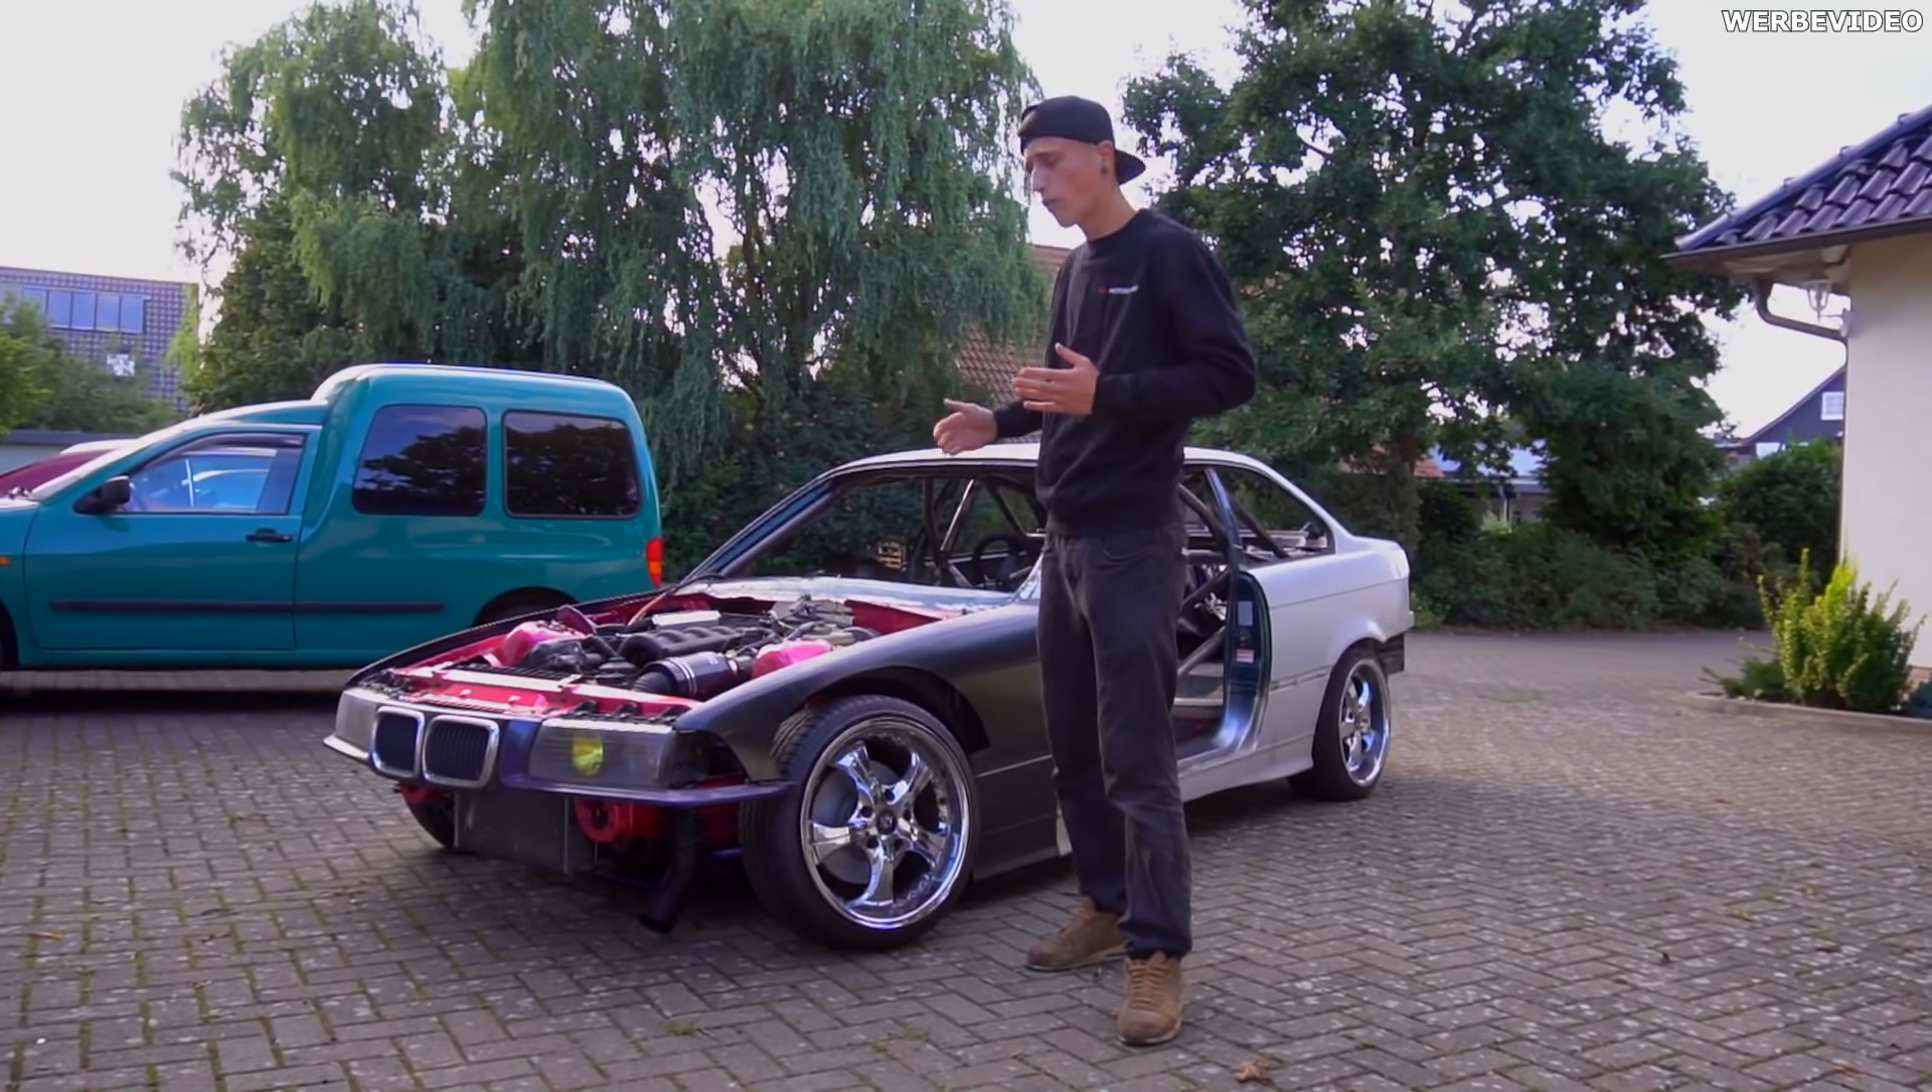Man sieht ja, das Fahrzeug ist noch nicht ganz vervollständigt. Unter anderem fehlt uns natürlich hier vorne etwas und das sind Stoßstangen.